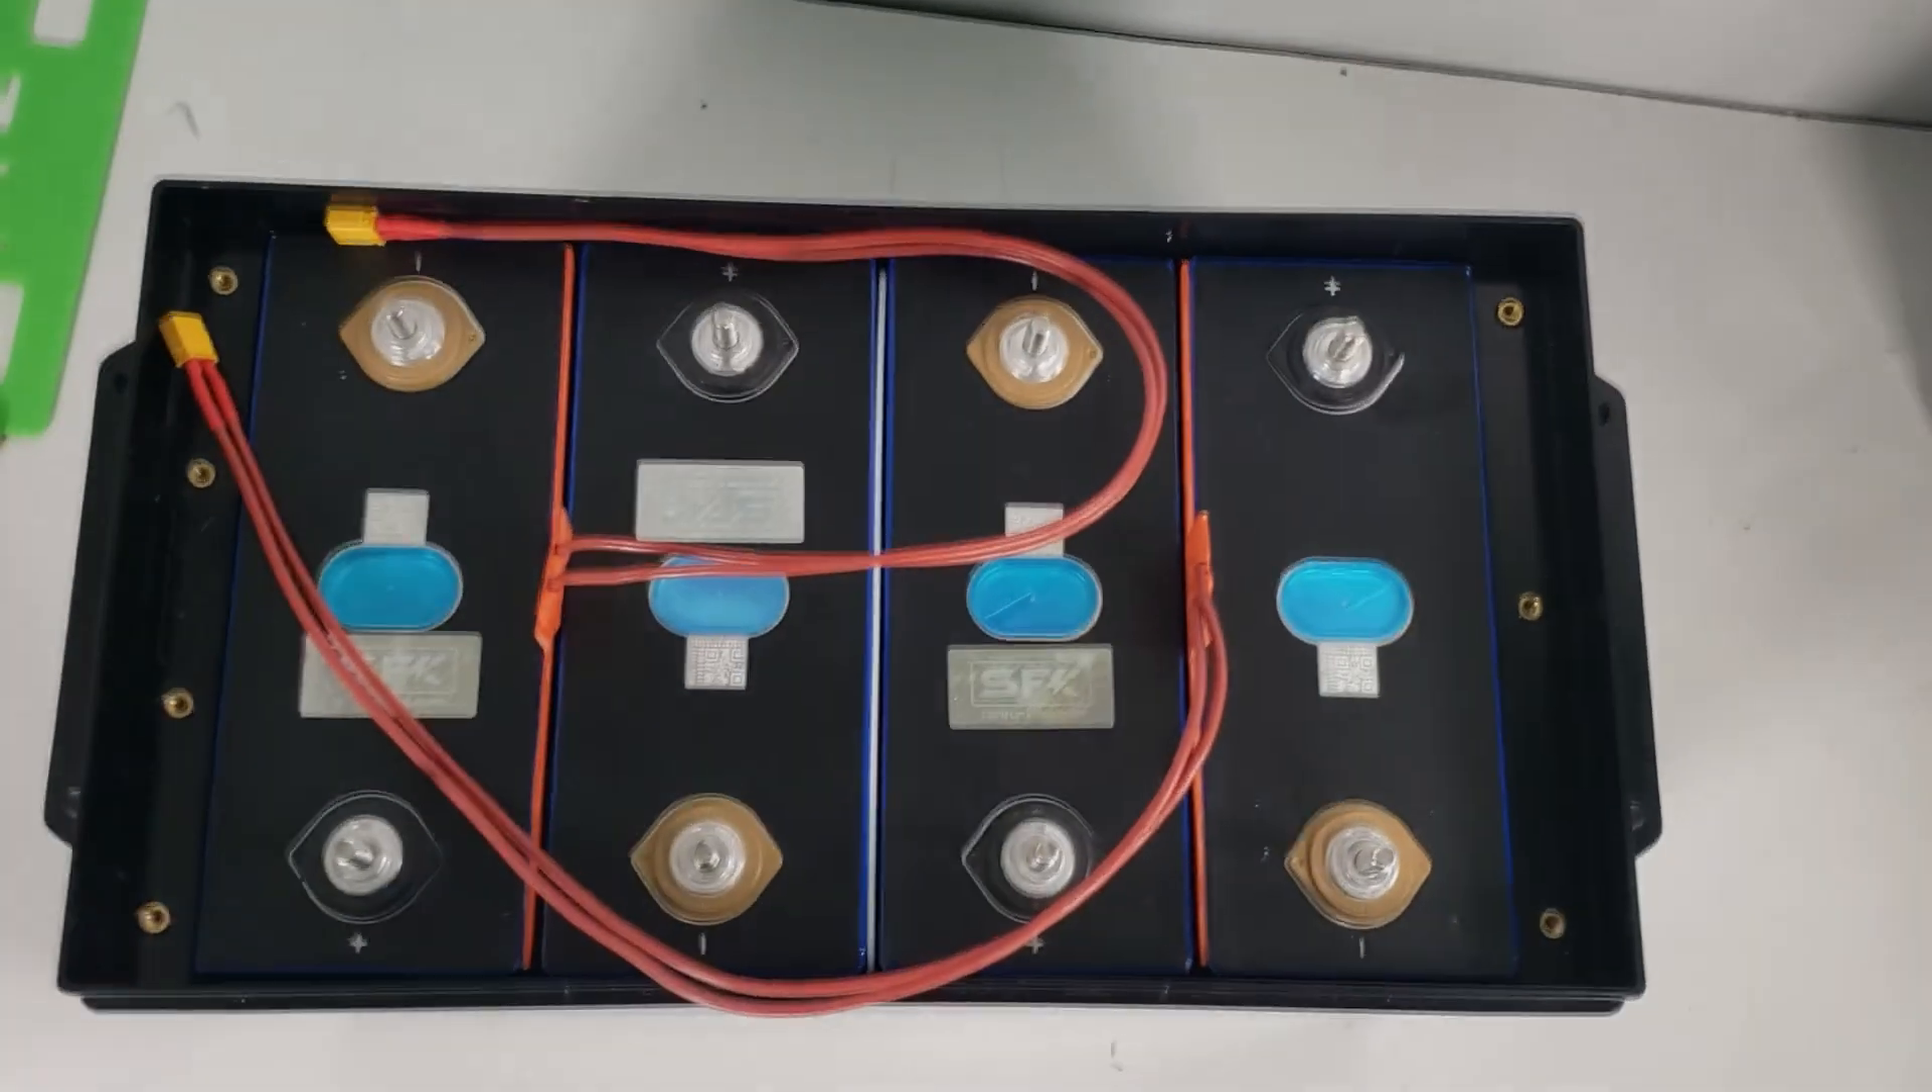Just to kind of show you, you got the cells in place.